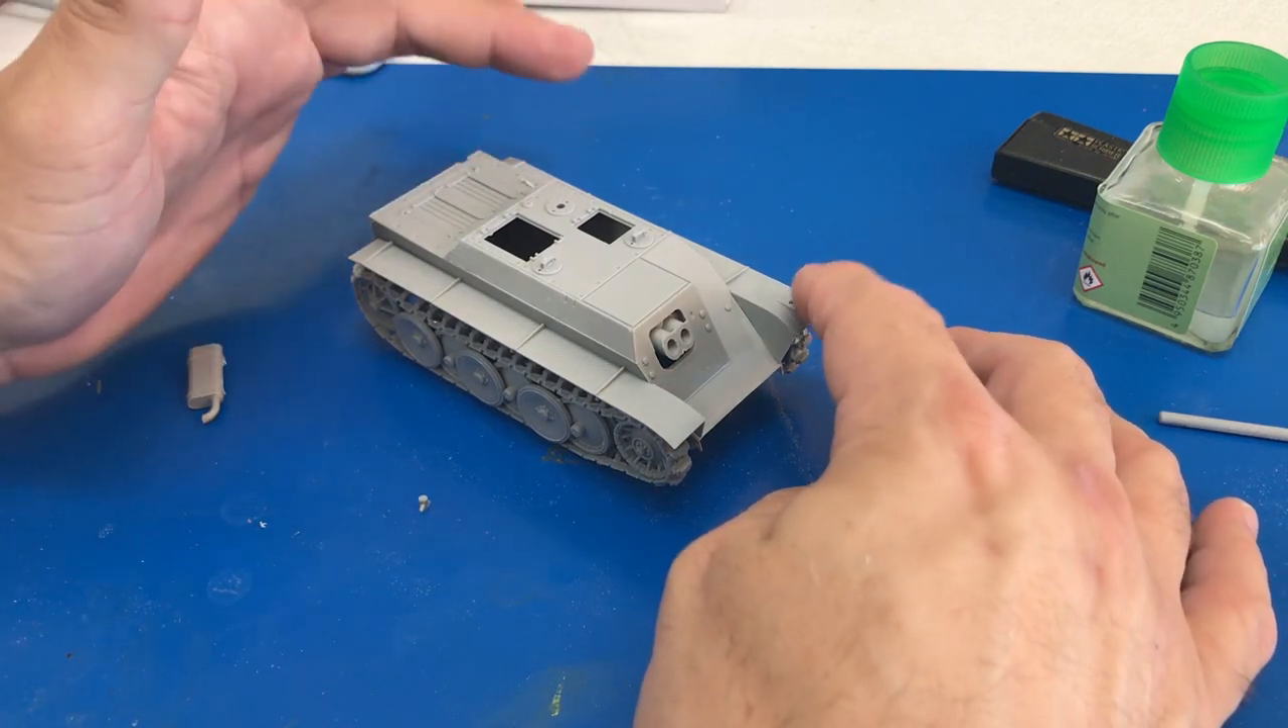And then we've glued the top down, the top of the hull down to the lower hull.